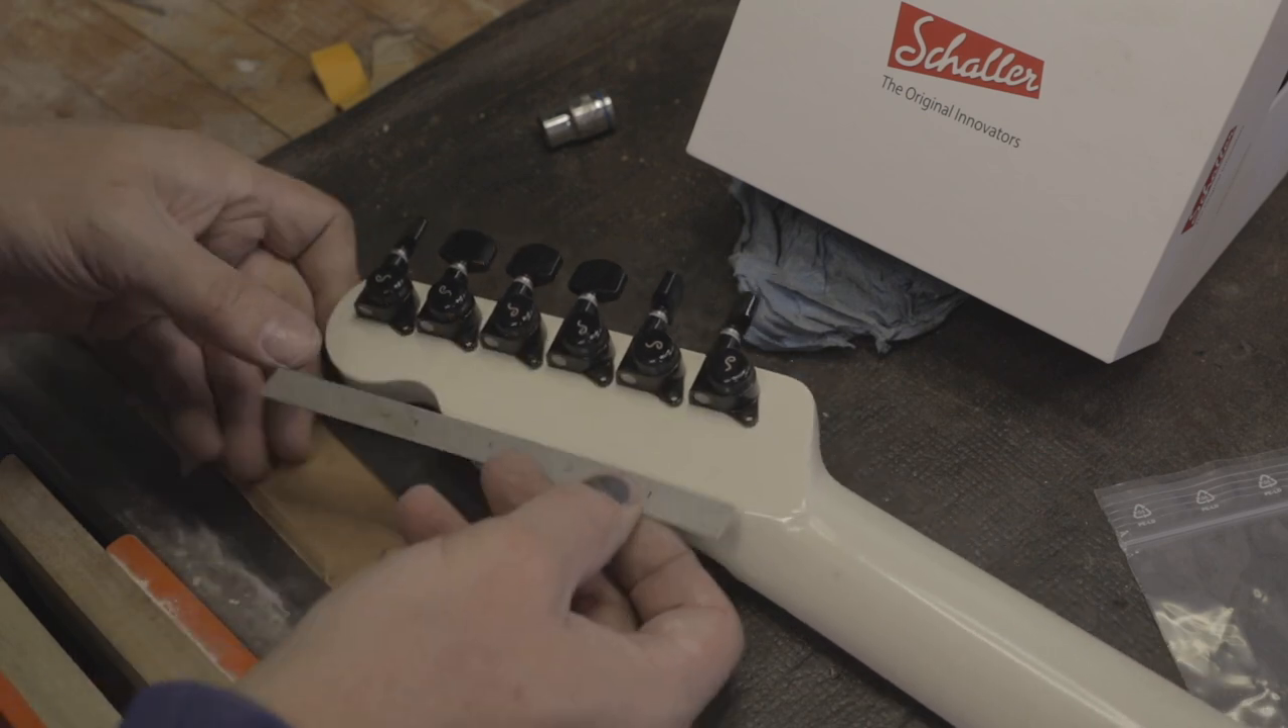I took a little time to install the tuning pegs and I've got the front sort of buttoned up.